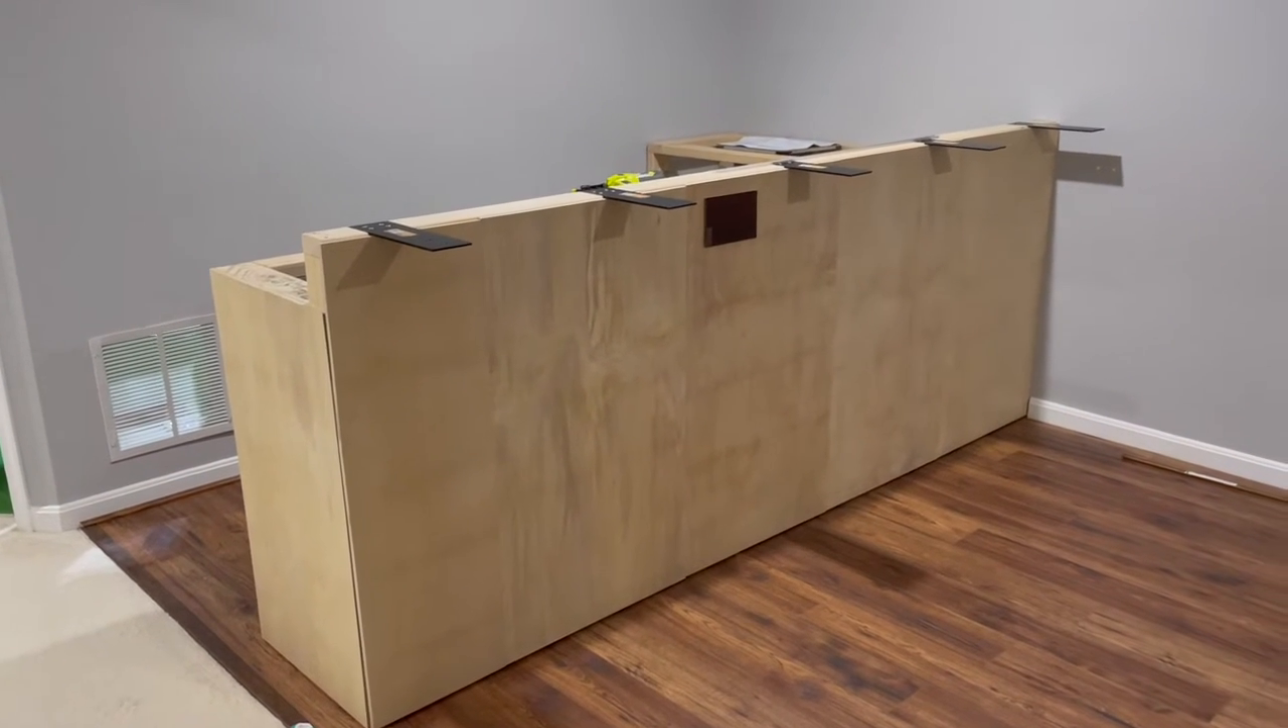I now have the front covered in plywood.